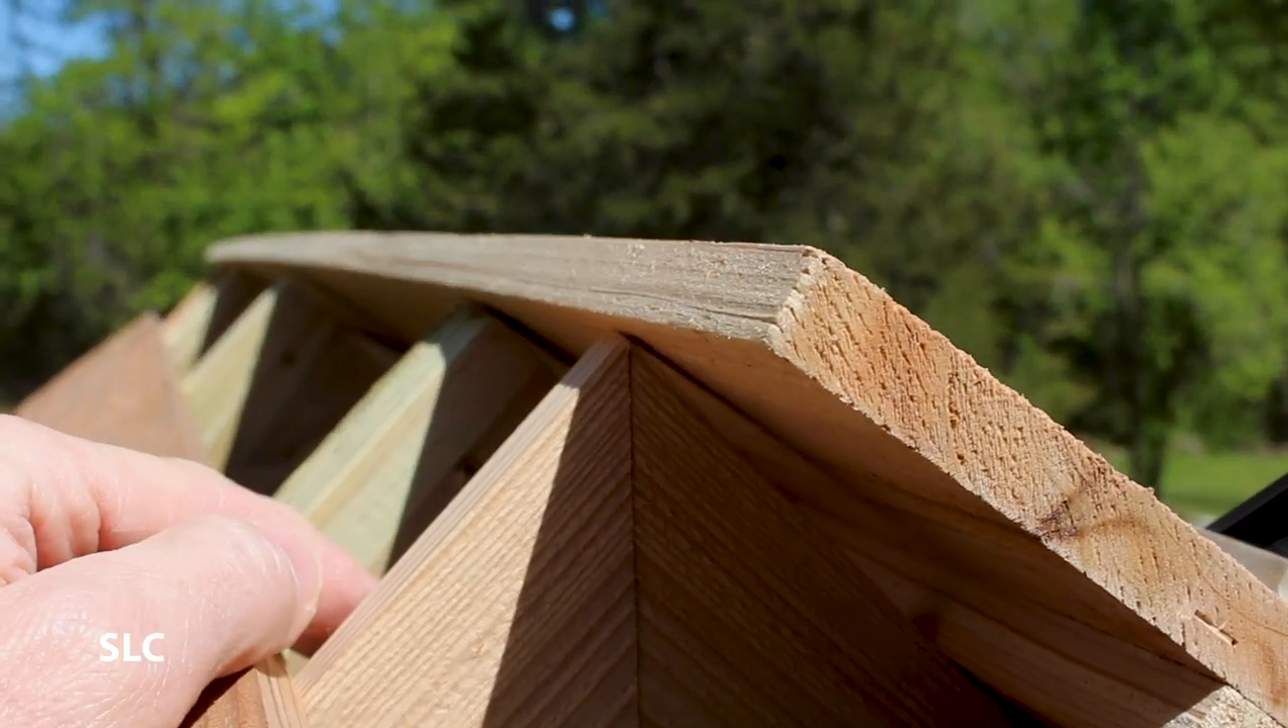As you can see here this board is actually overlapping the top.